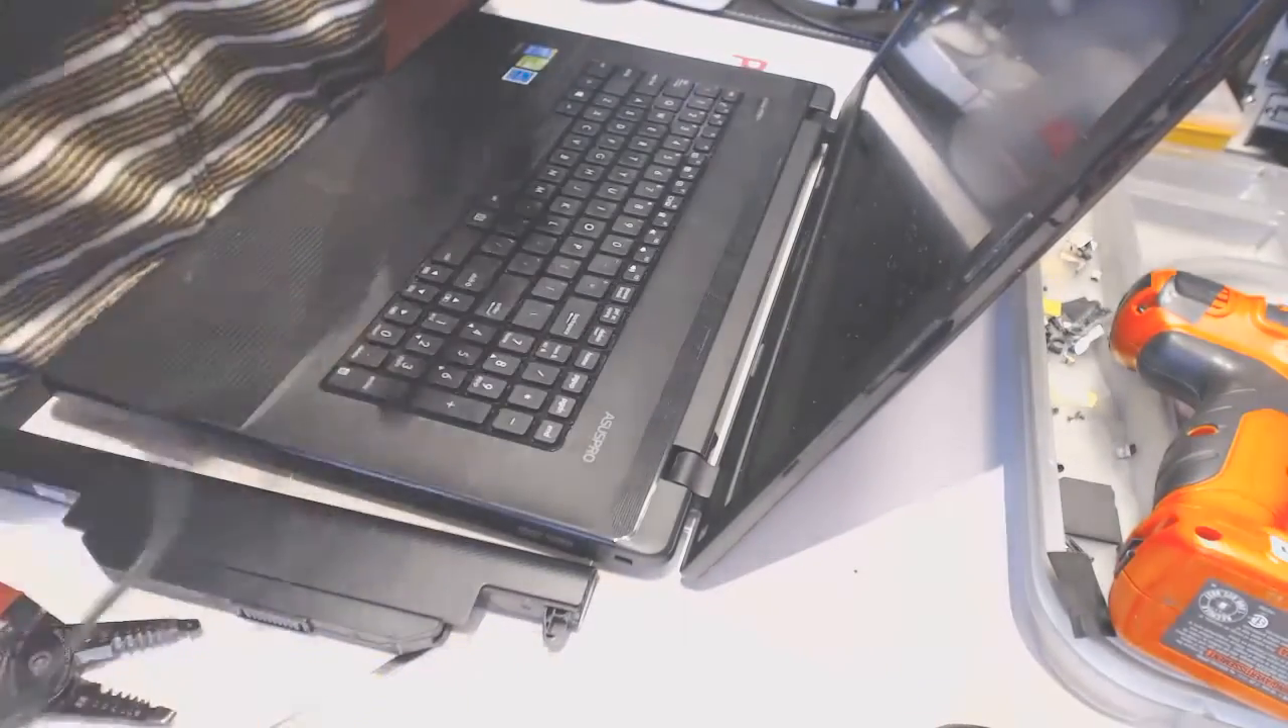The battery is out. Here is the battery.